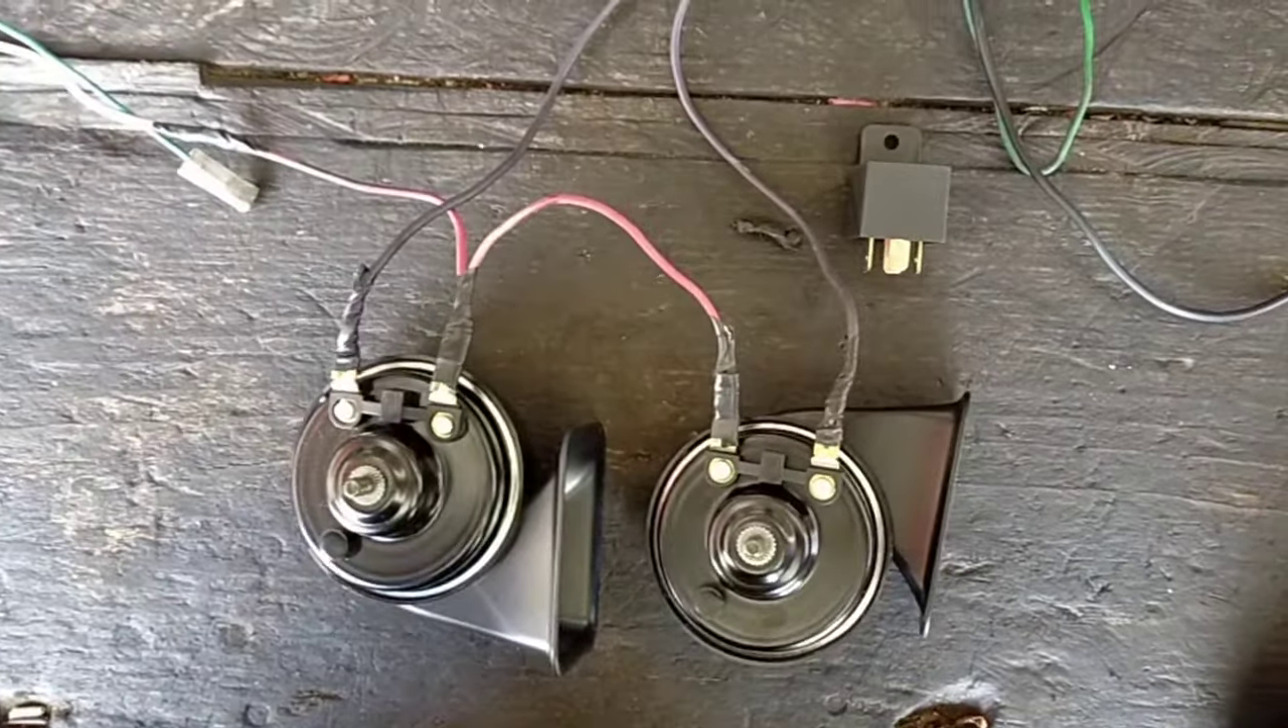Yo aquí ya tengo lo que es las bocinas ya aquí conectadas.